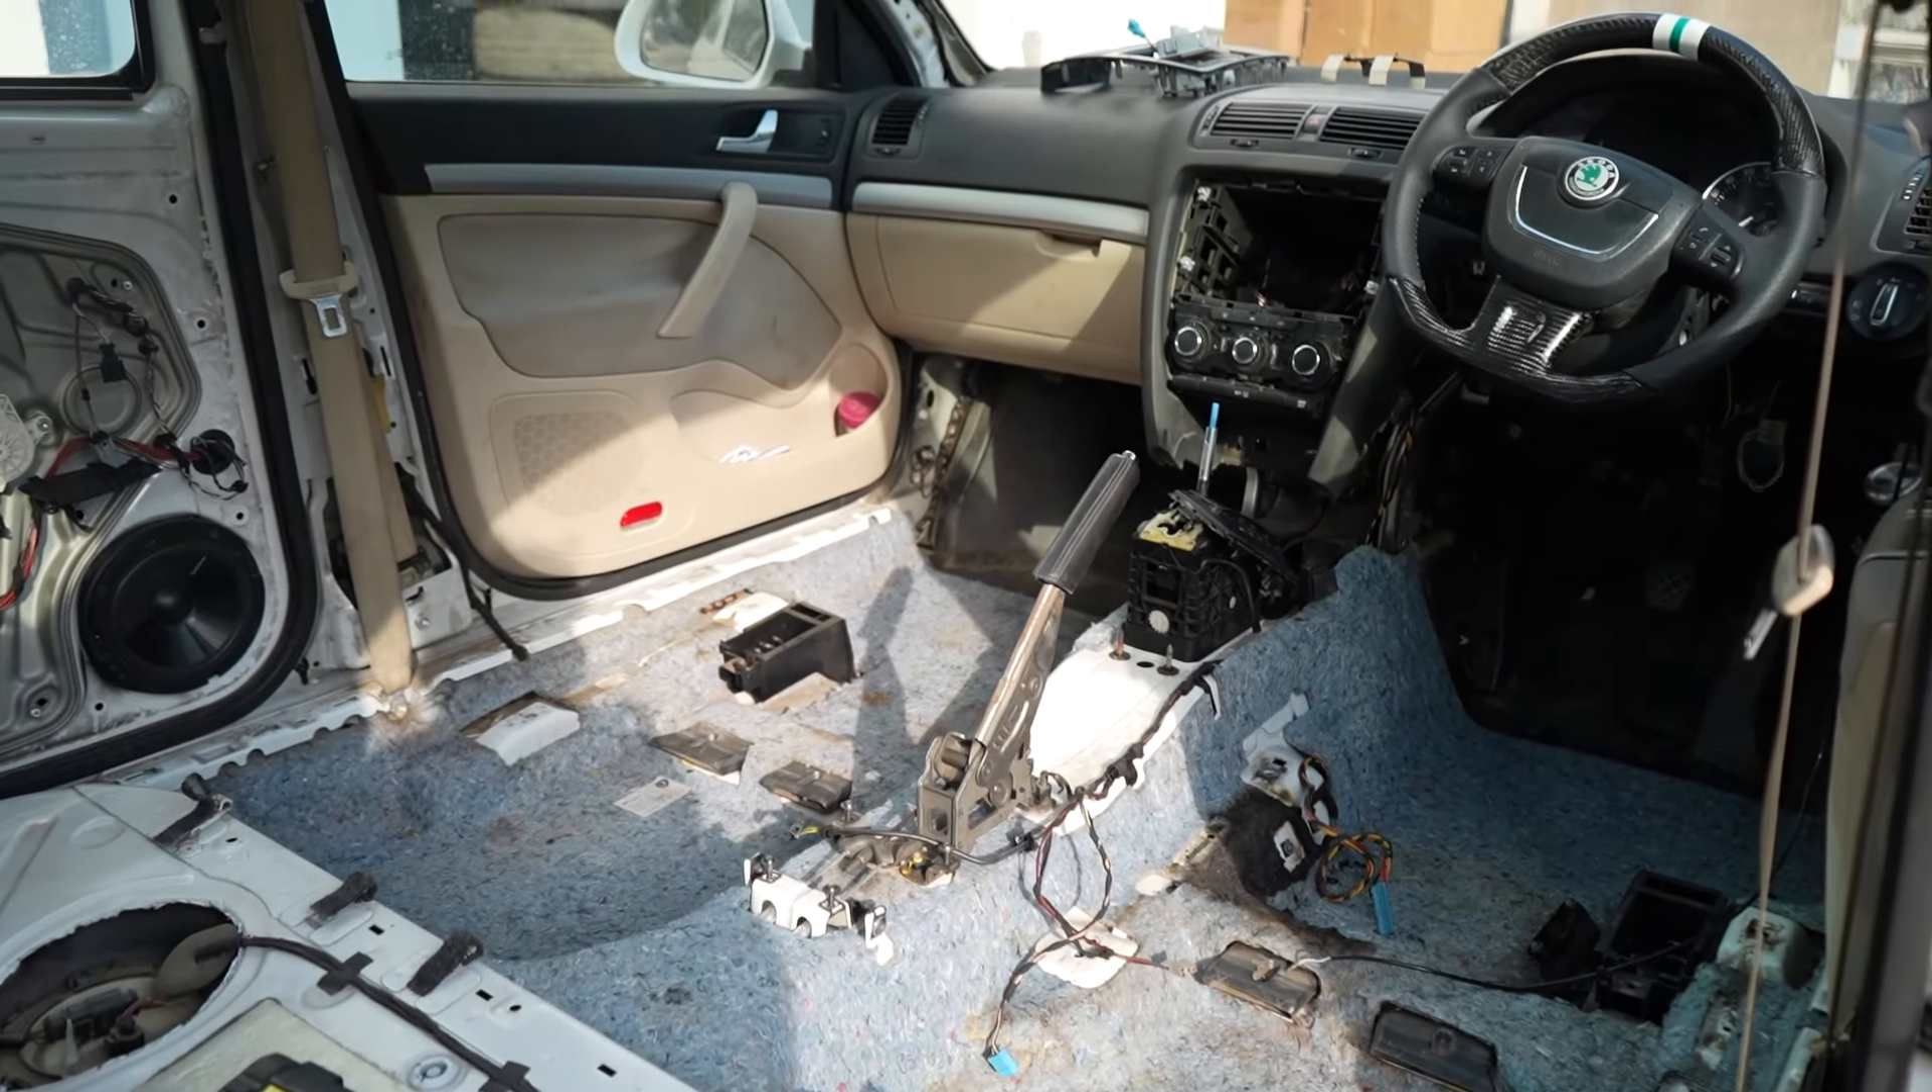And this is what a gutted interior looks like.